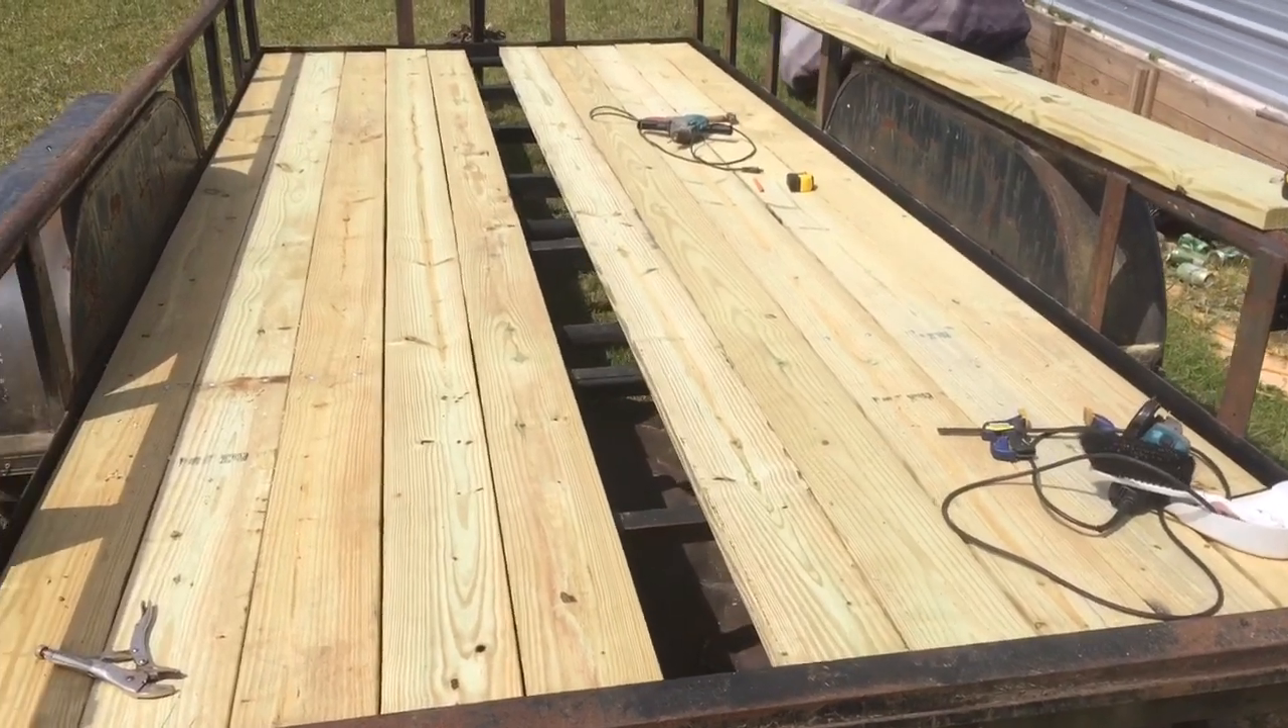Okay well we've got most of the boards in and about half of them bolted down.